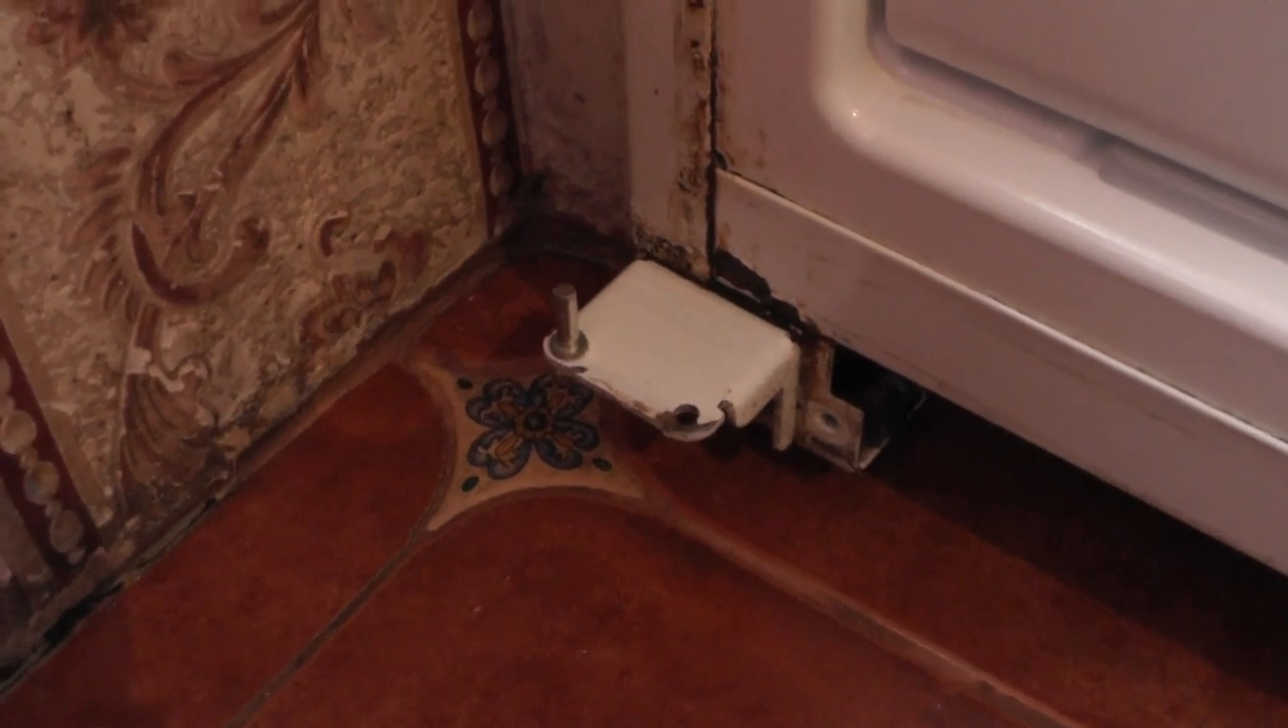Штырек стоит на месте на месте на левой дырочке на левом отверстие теперь нижняя часть подготовлена для установки двери.